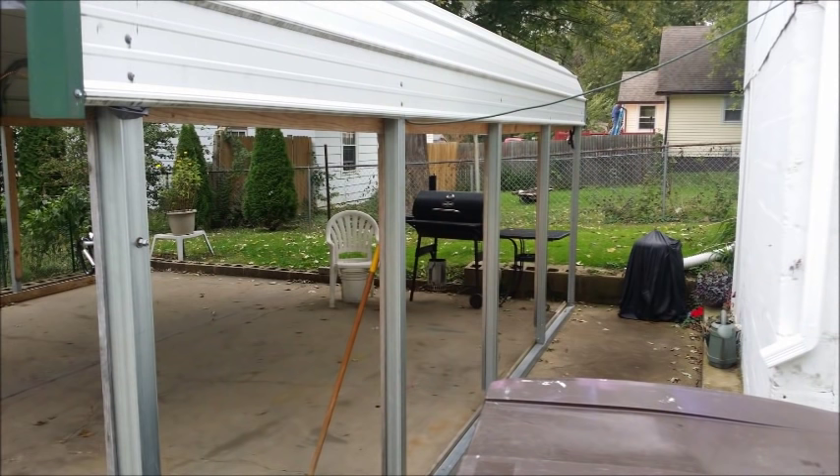Here's some photos now of the carport without any sides or backing.